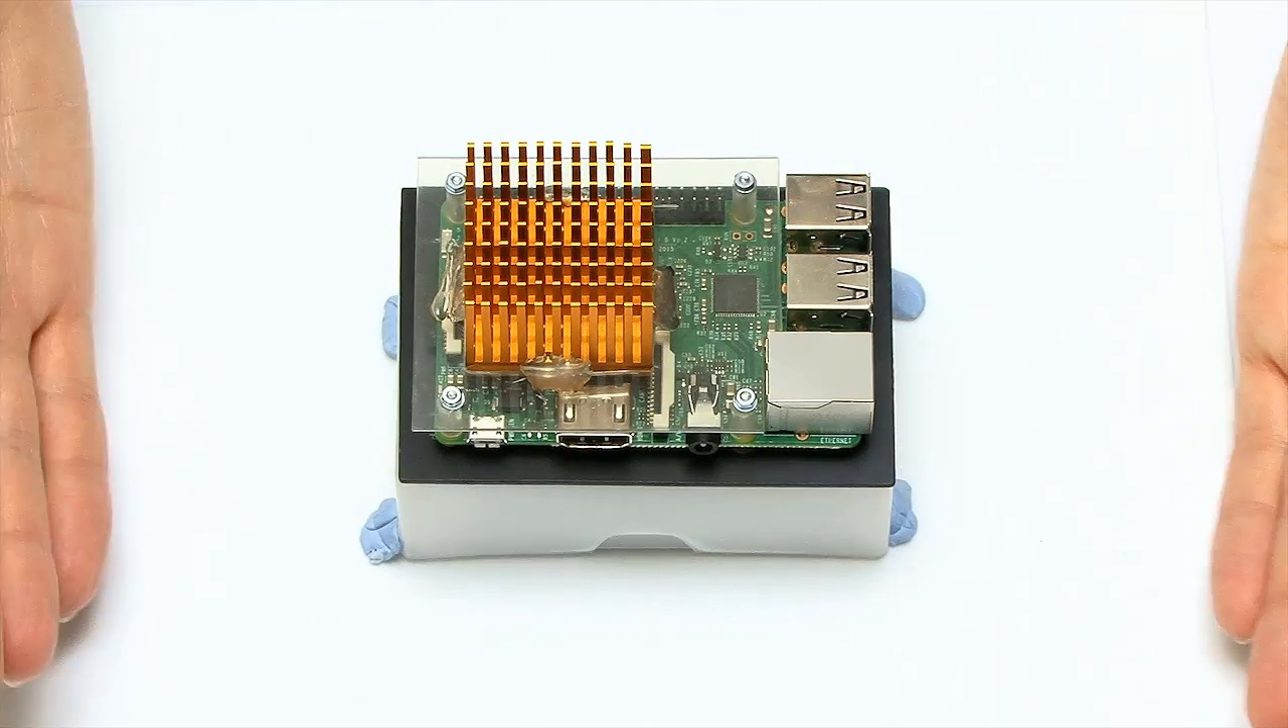Okay, as we head into more bonkers cooling territory, I've now got the Pi mounted on this little box for reasons which become apparent in a second. It's mounted on a baseboard as well.